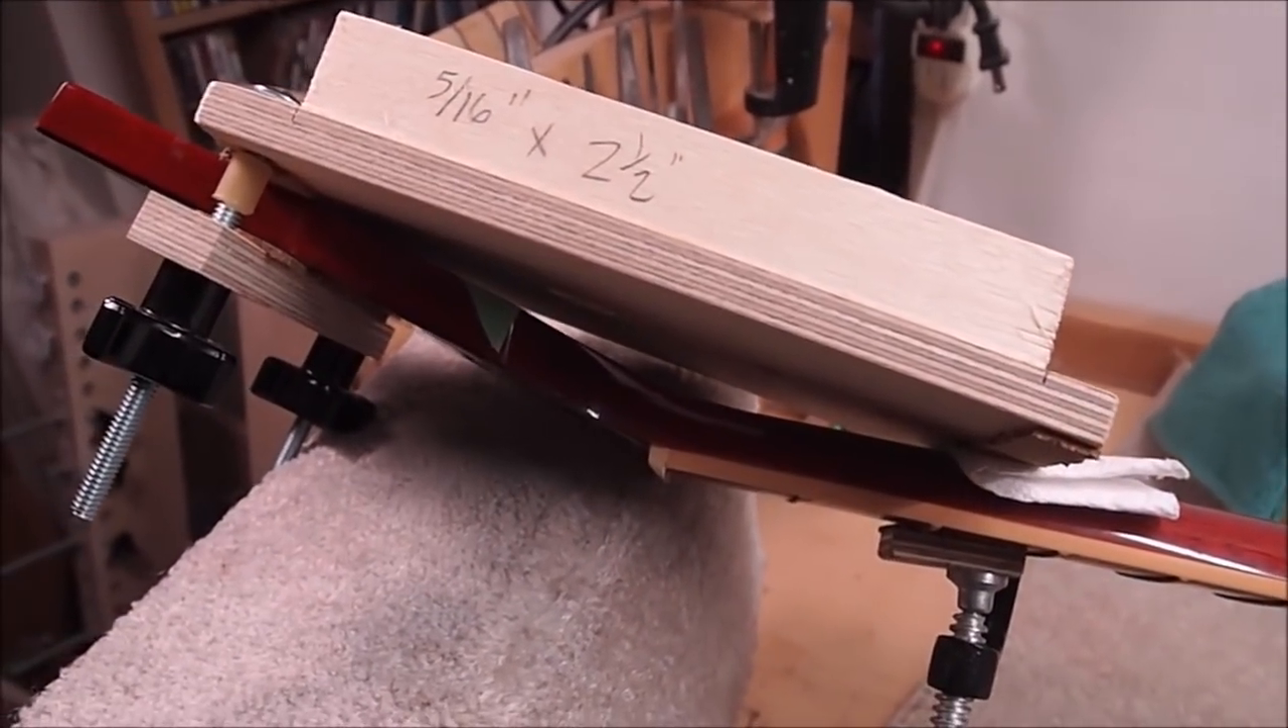I've got my jig clamped in place.